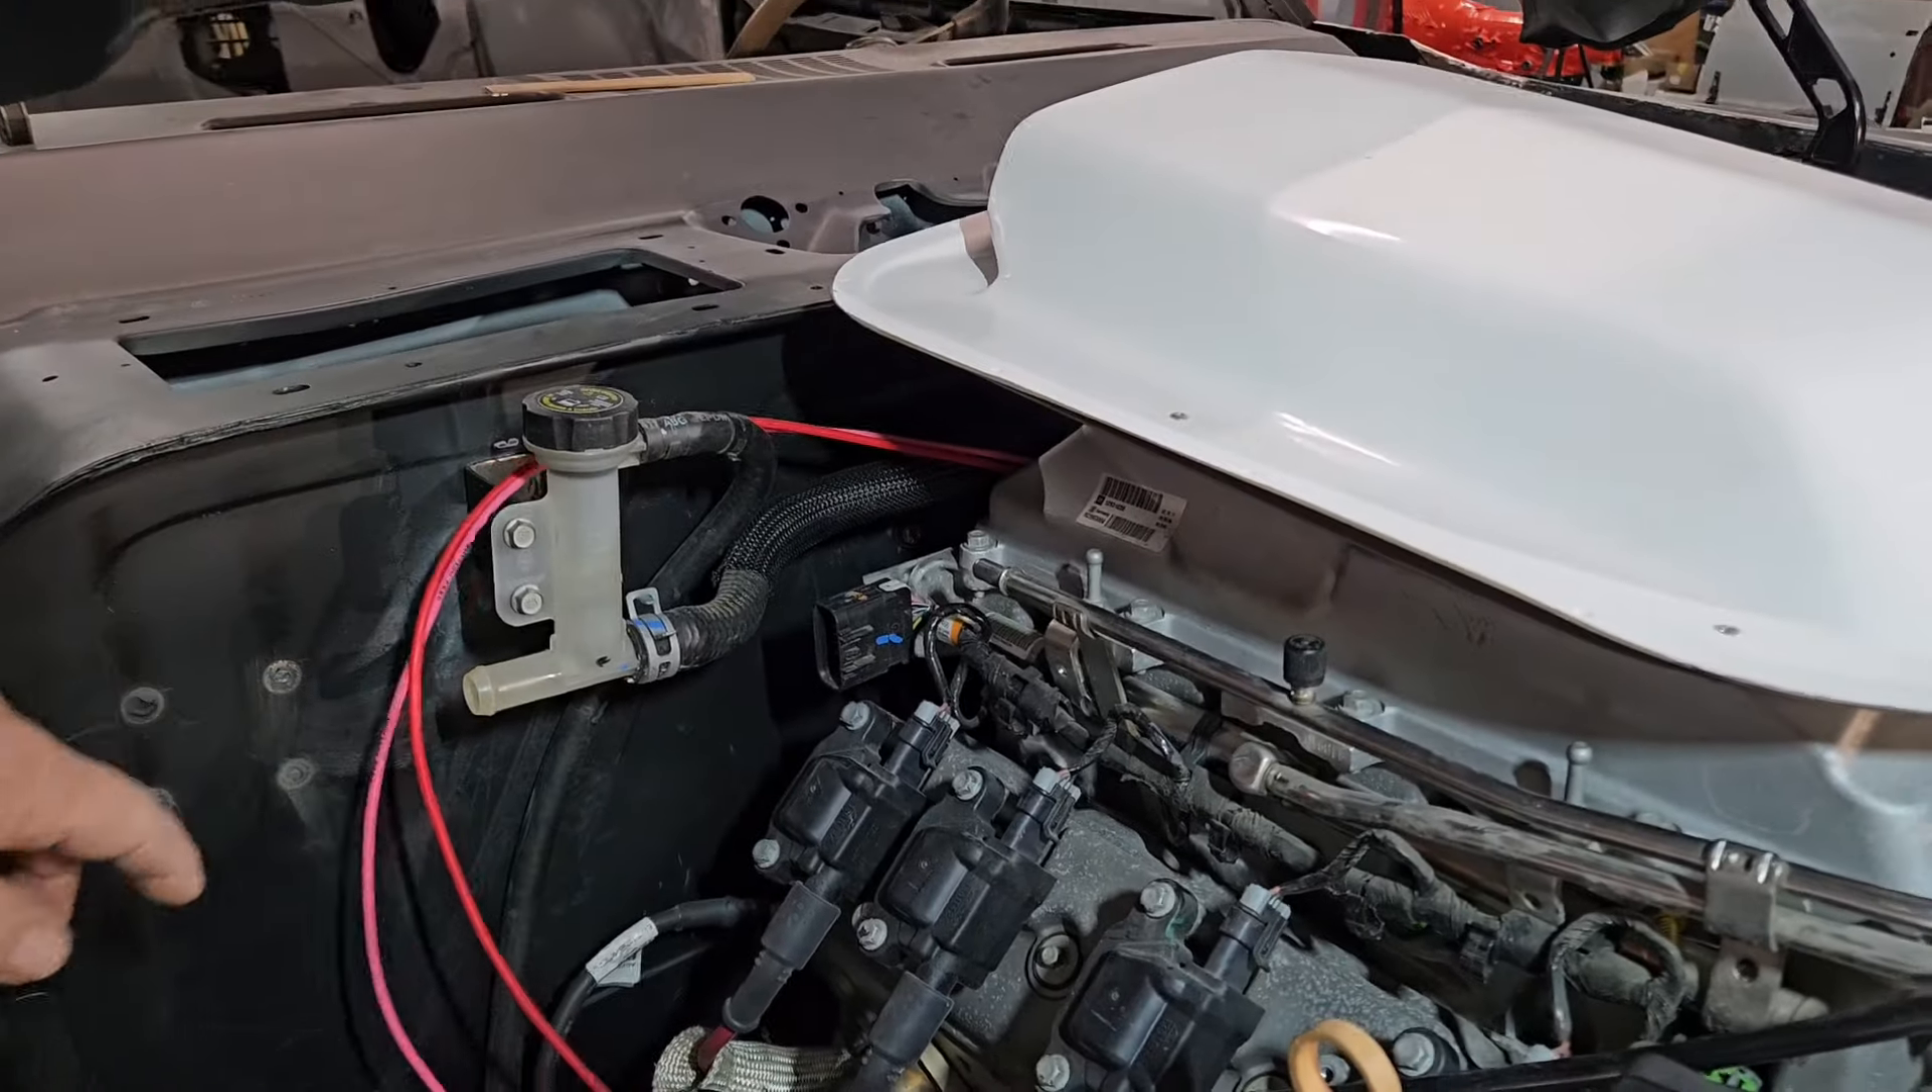Again, some of our wiring here, we've just kind of got it hanging out. That's definitely not its final location.